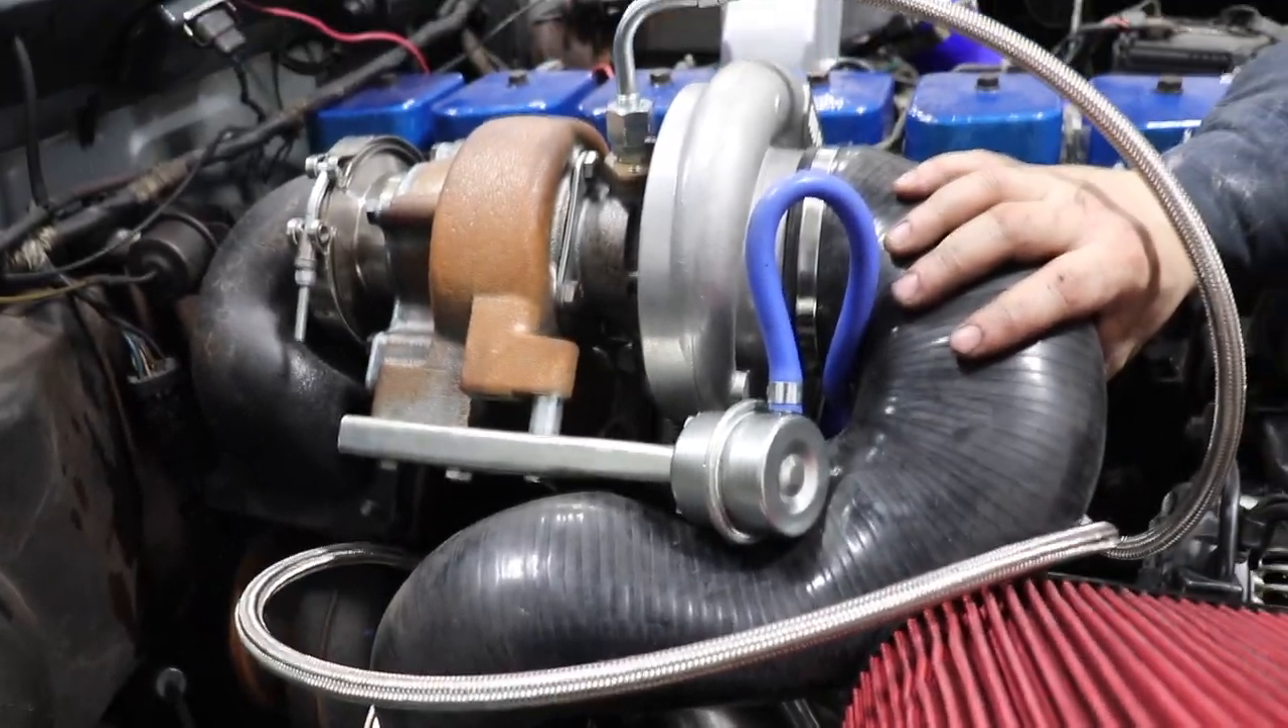This is the only thing that is bugging us is this the charge pipe from the second one back up to the main yeah the cold air side of that because it rubs on this wastegate.